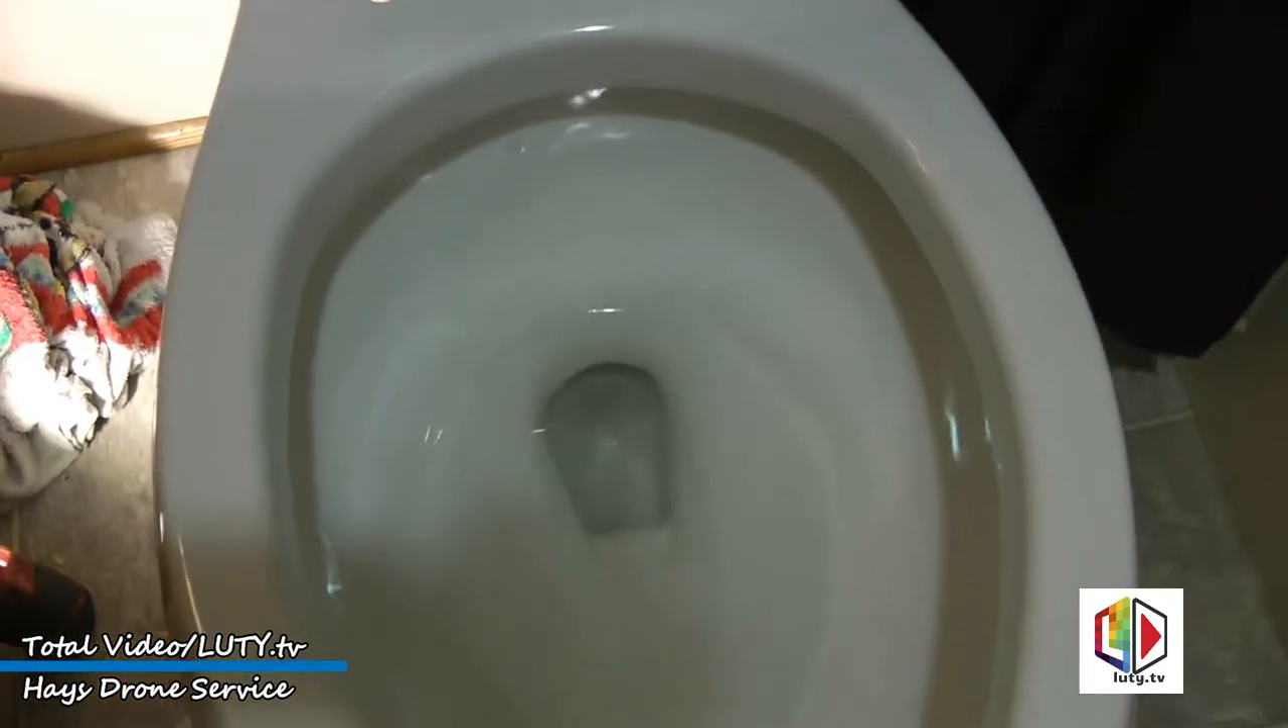Now, I think all we need to do is put the toilet seat on.